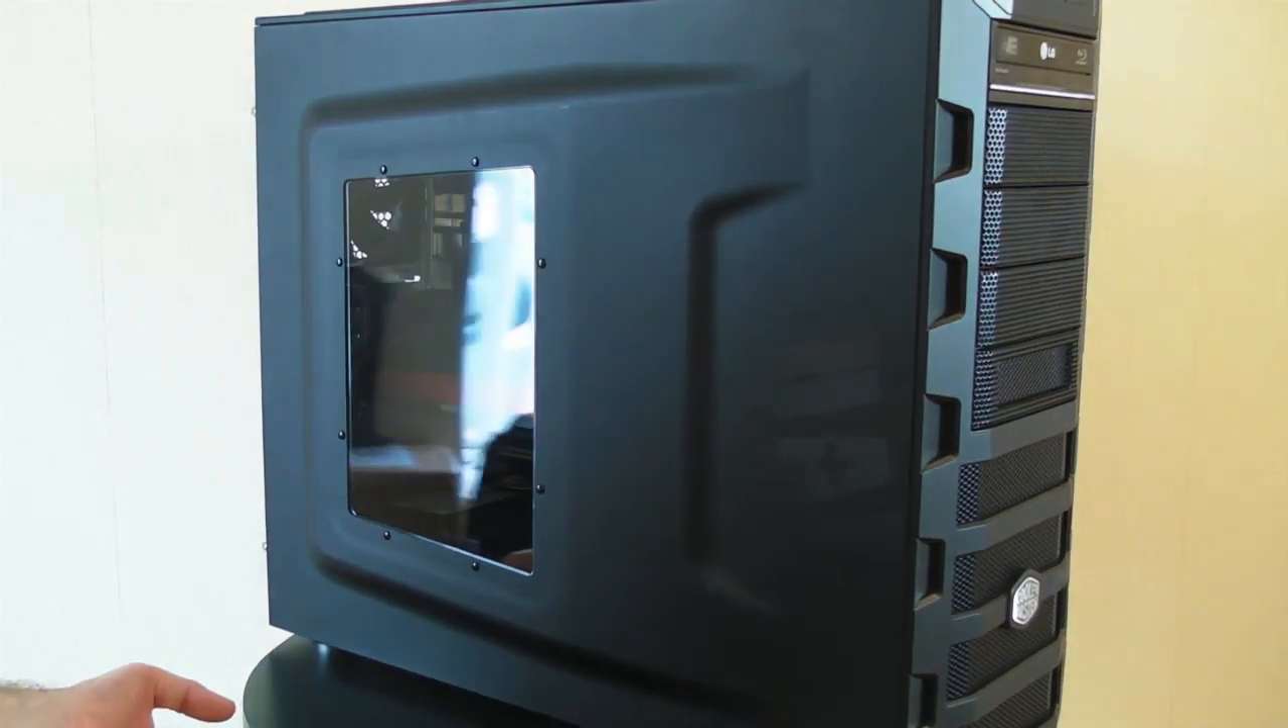So we've got that side panel back on now and that completes the build for this series.